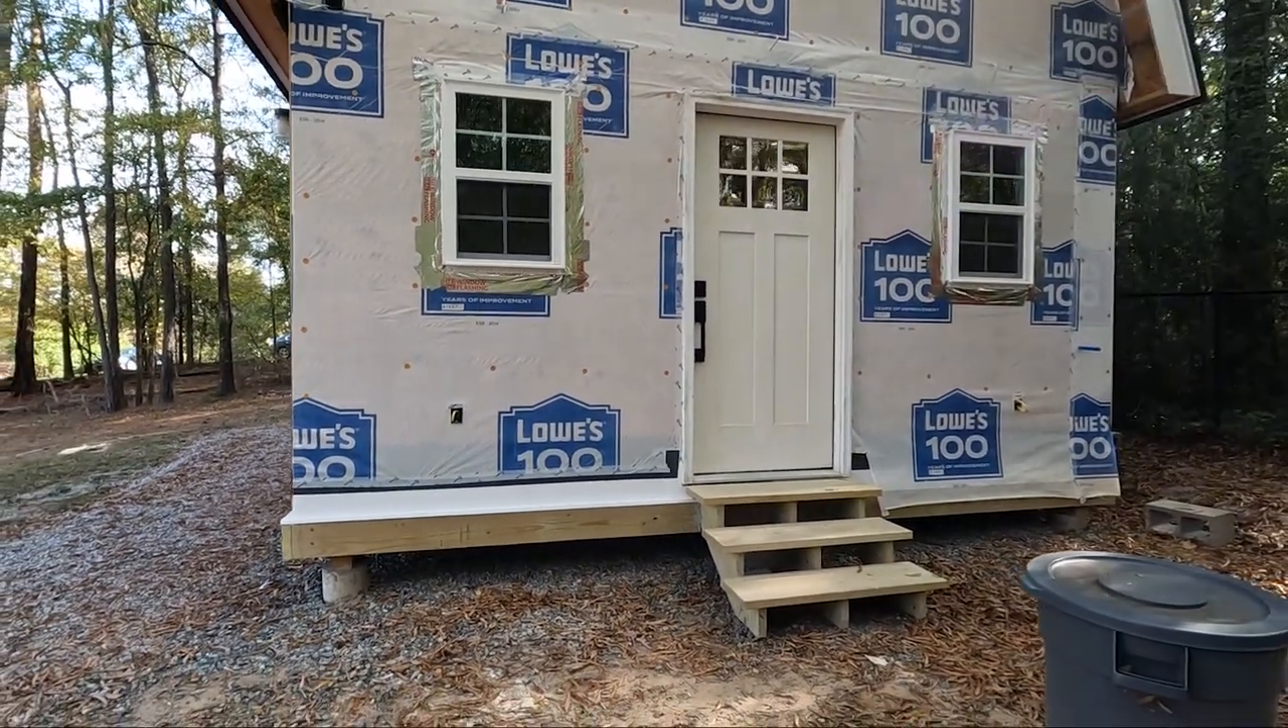This side of the building over here is not complete yet. It's basically dried in but I don't have the siding on it.